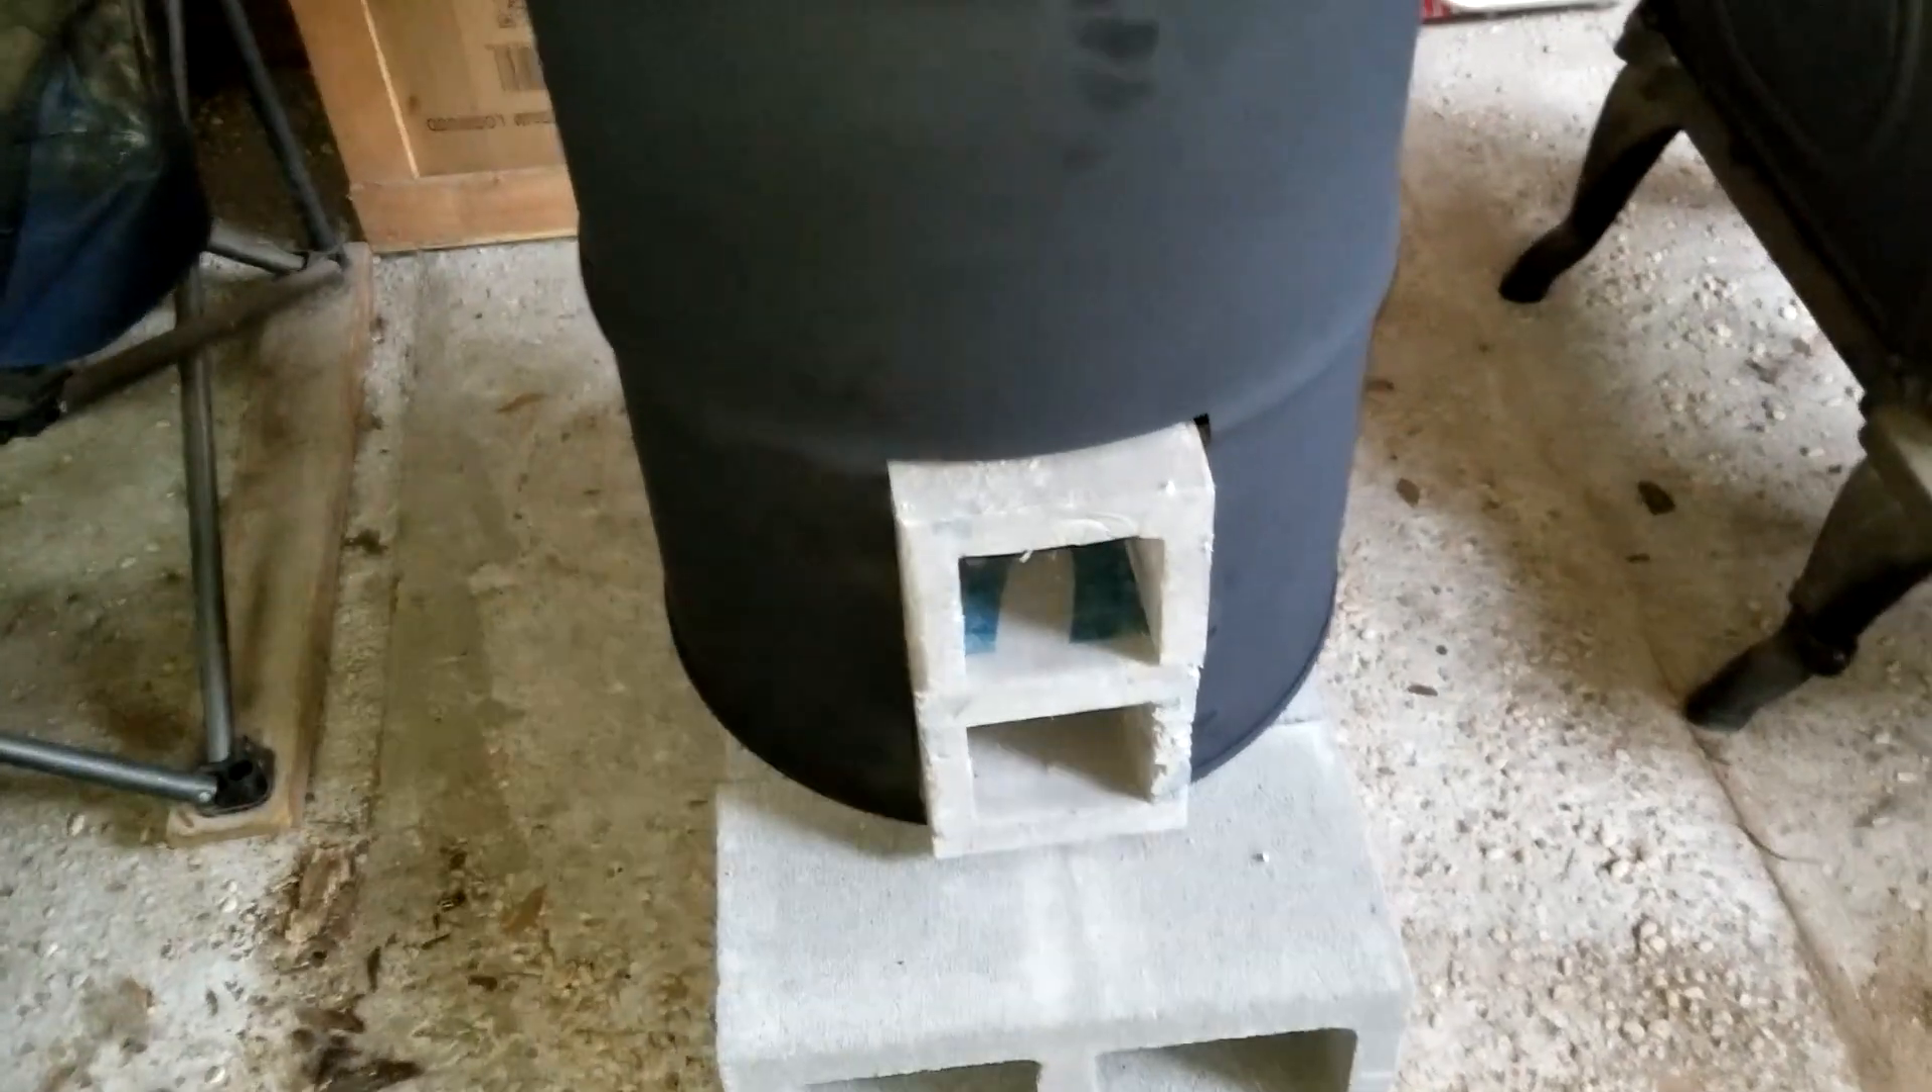I have got my masonry unit installed. Got it mortared together.